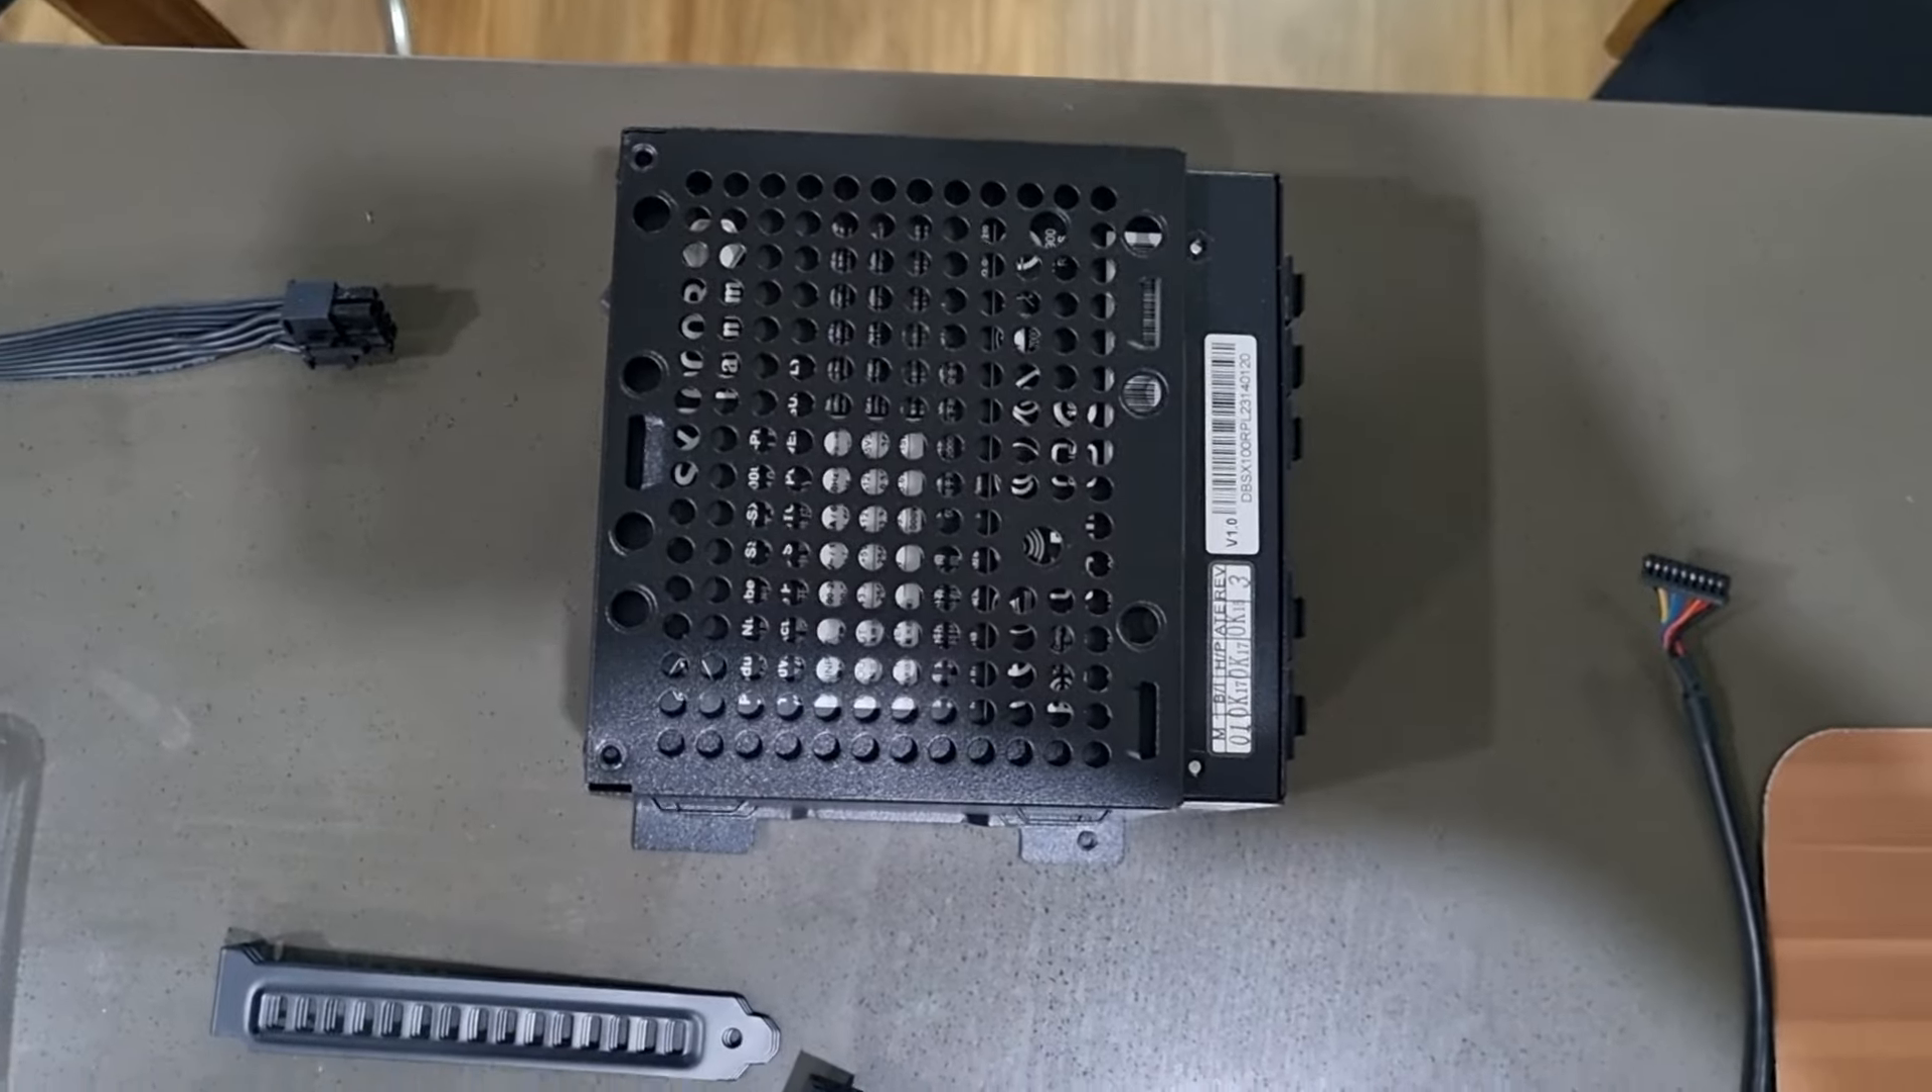Got my power supply put in the cage.